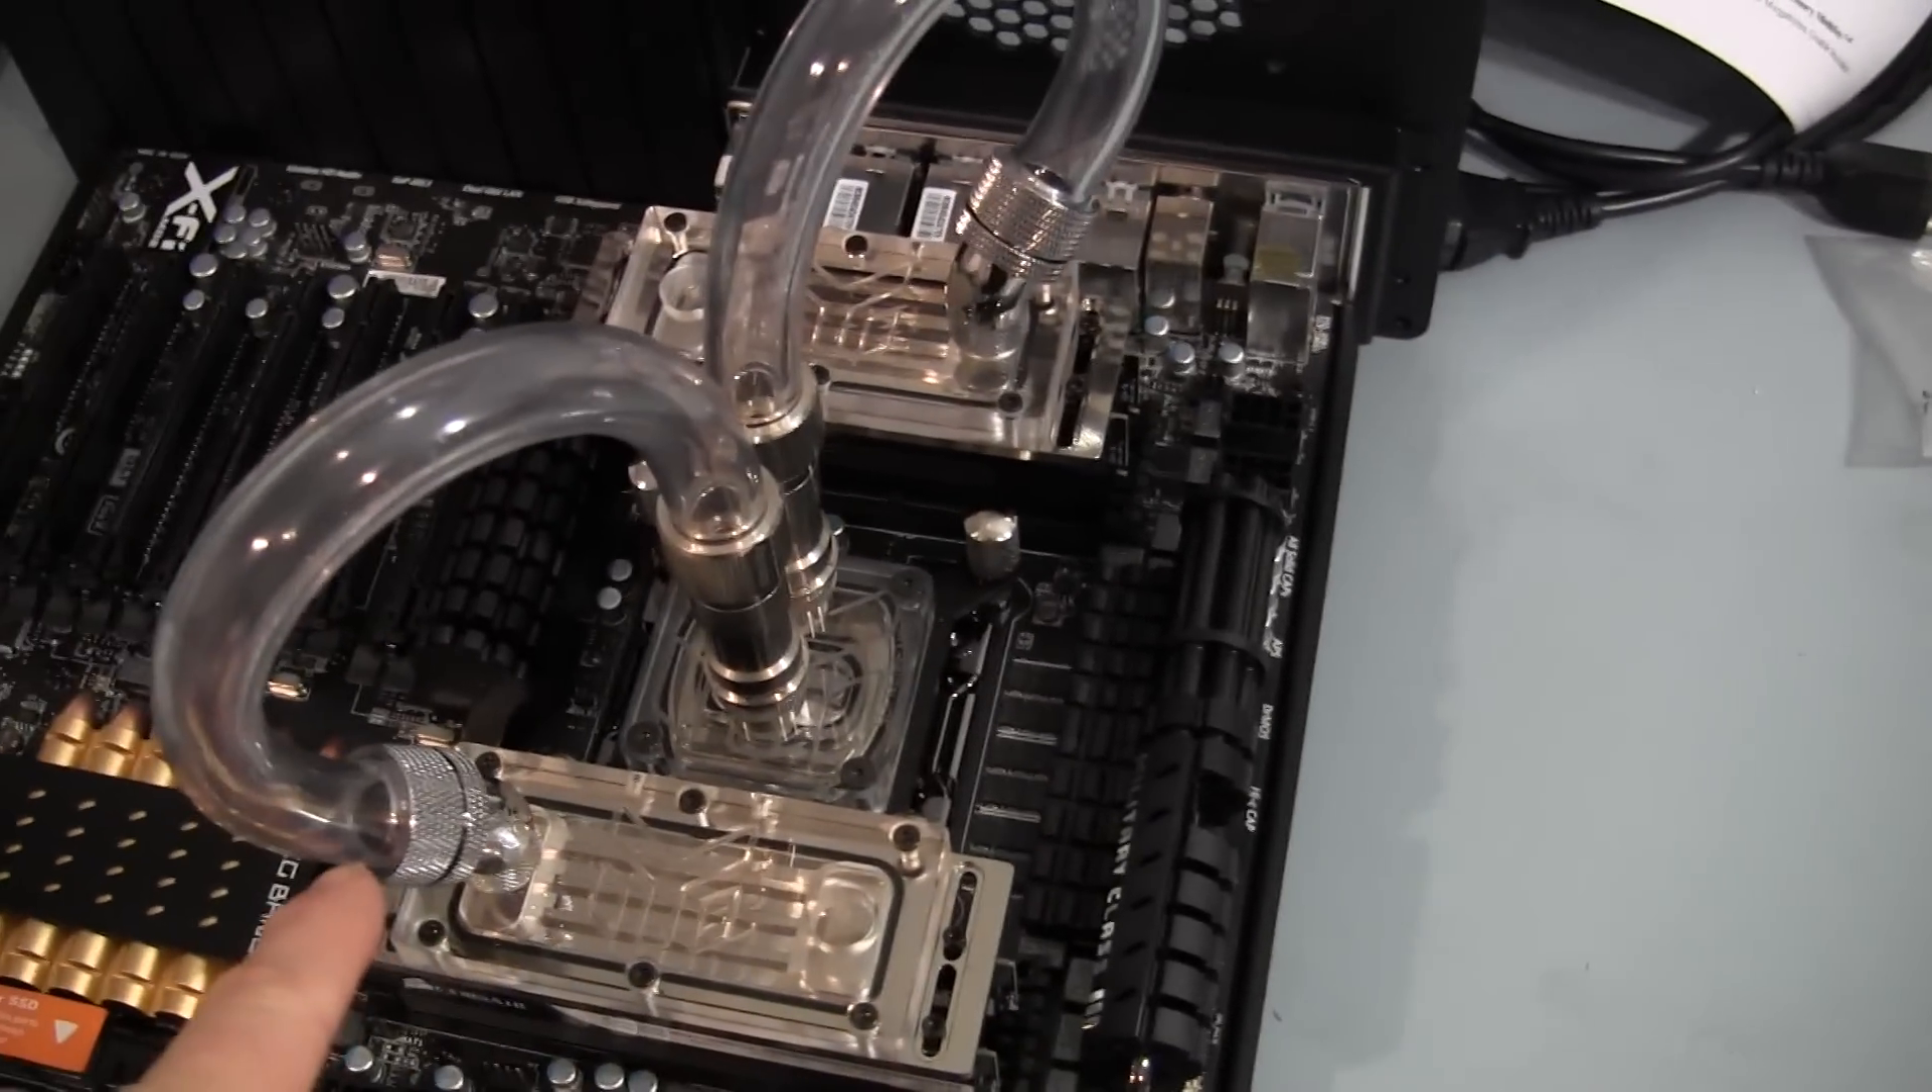Got the motherboard outfitted with the RAM blocks and connected up to tubing.